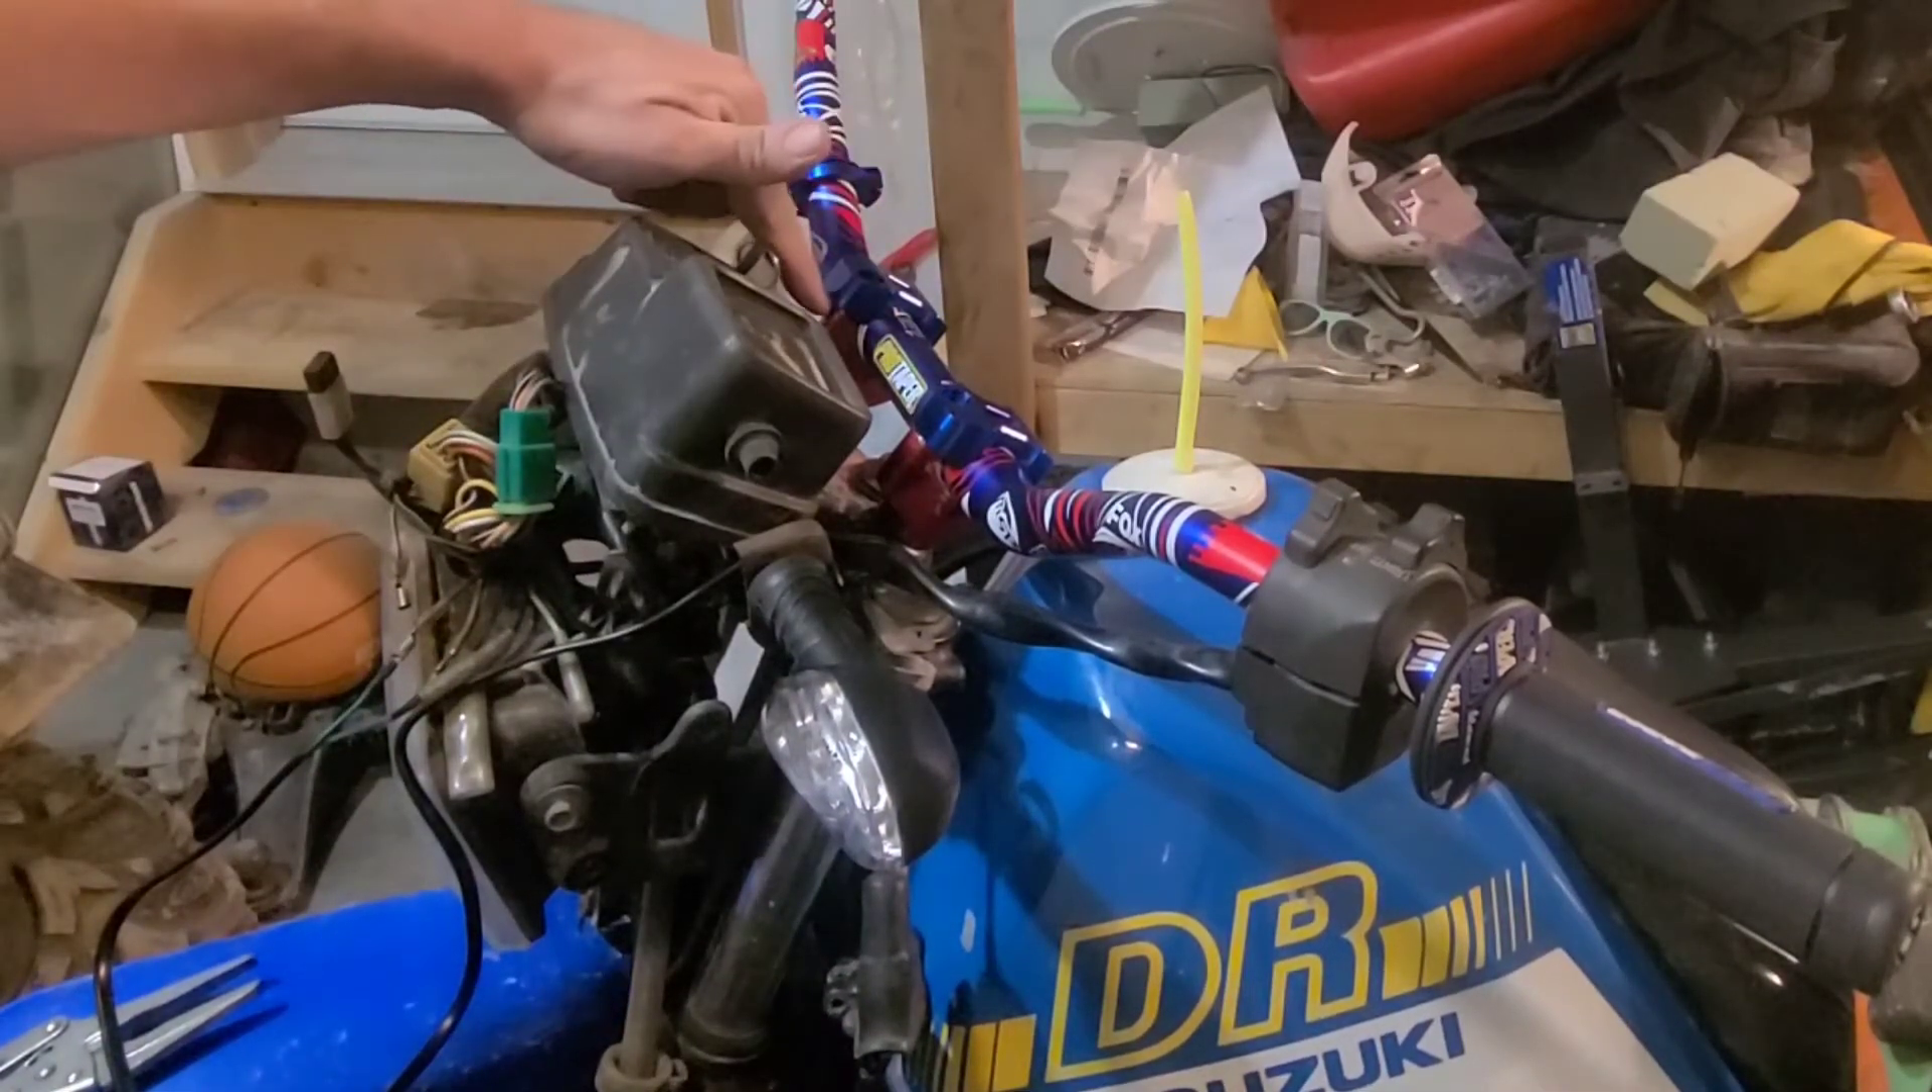Well we got the we got the handlebar on.